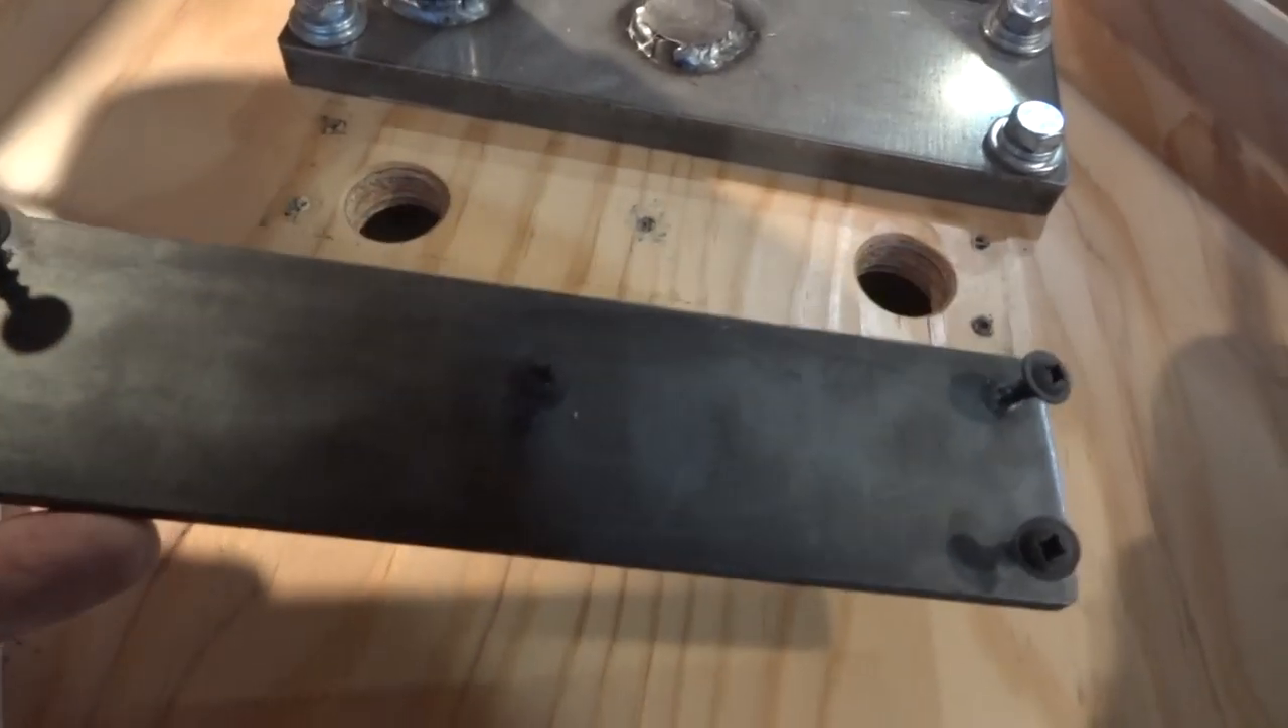There's the plate I've taken off, and there are the two holes.